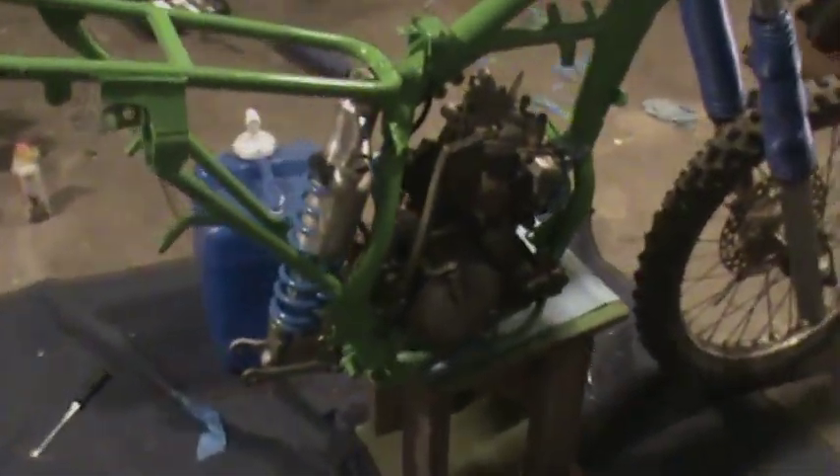The engine is in the bike. It's just floating there.